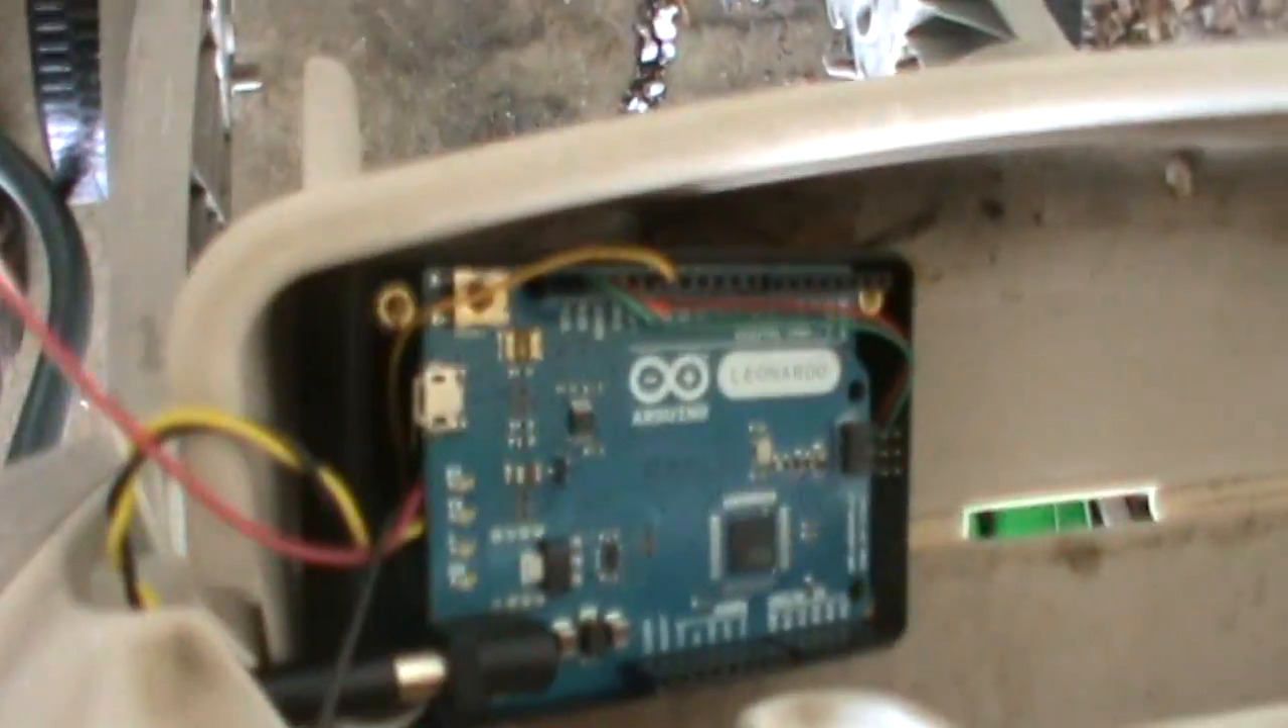I've put my hose on it here and just kind of sat the Arduino inside the little tool holder in the hose casing.